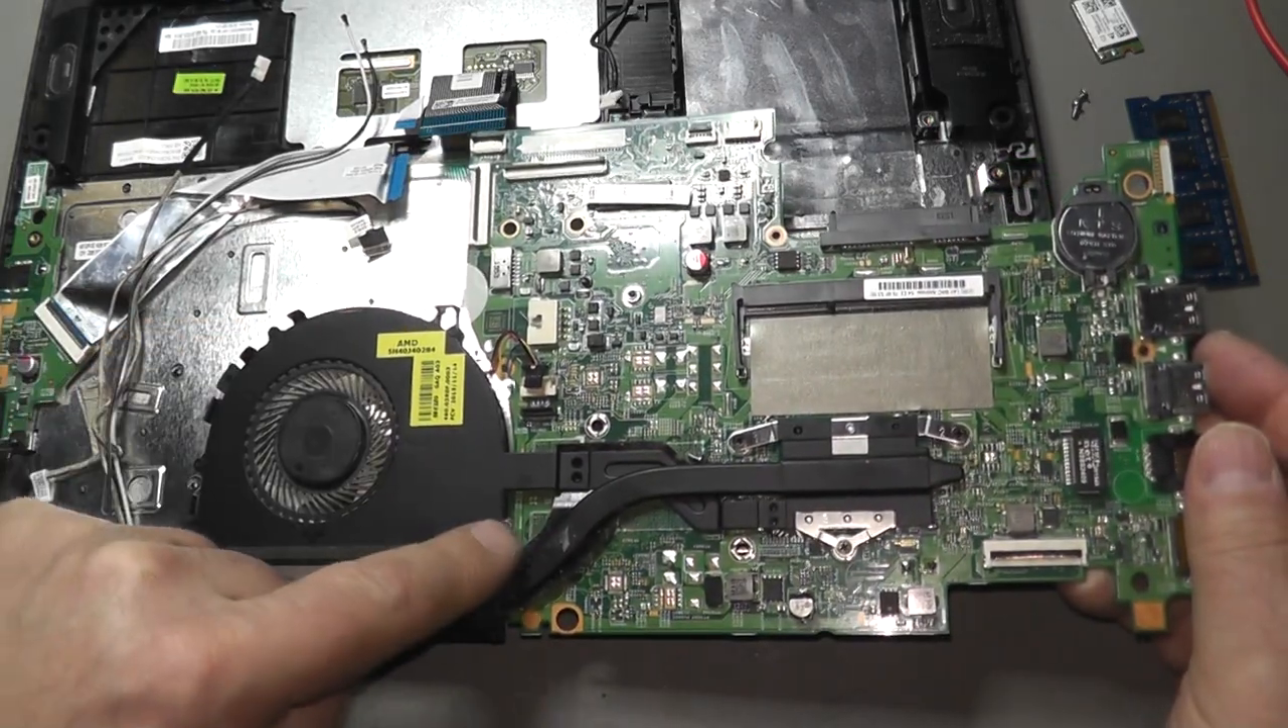Das alte mainboard ist raus und jetzt muss ich natürlich den lüfter auch noch ab machen.